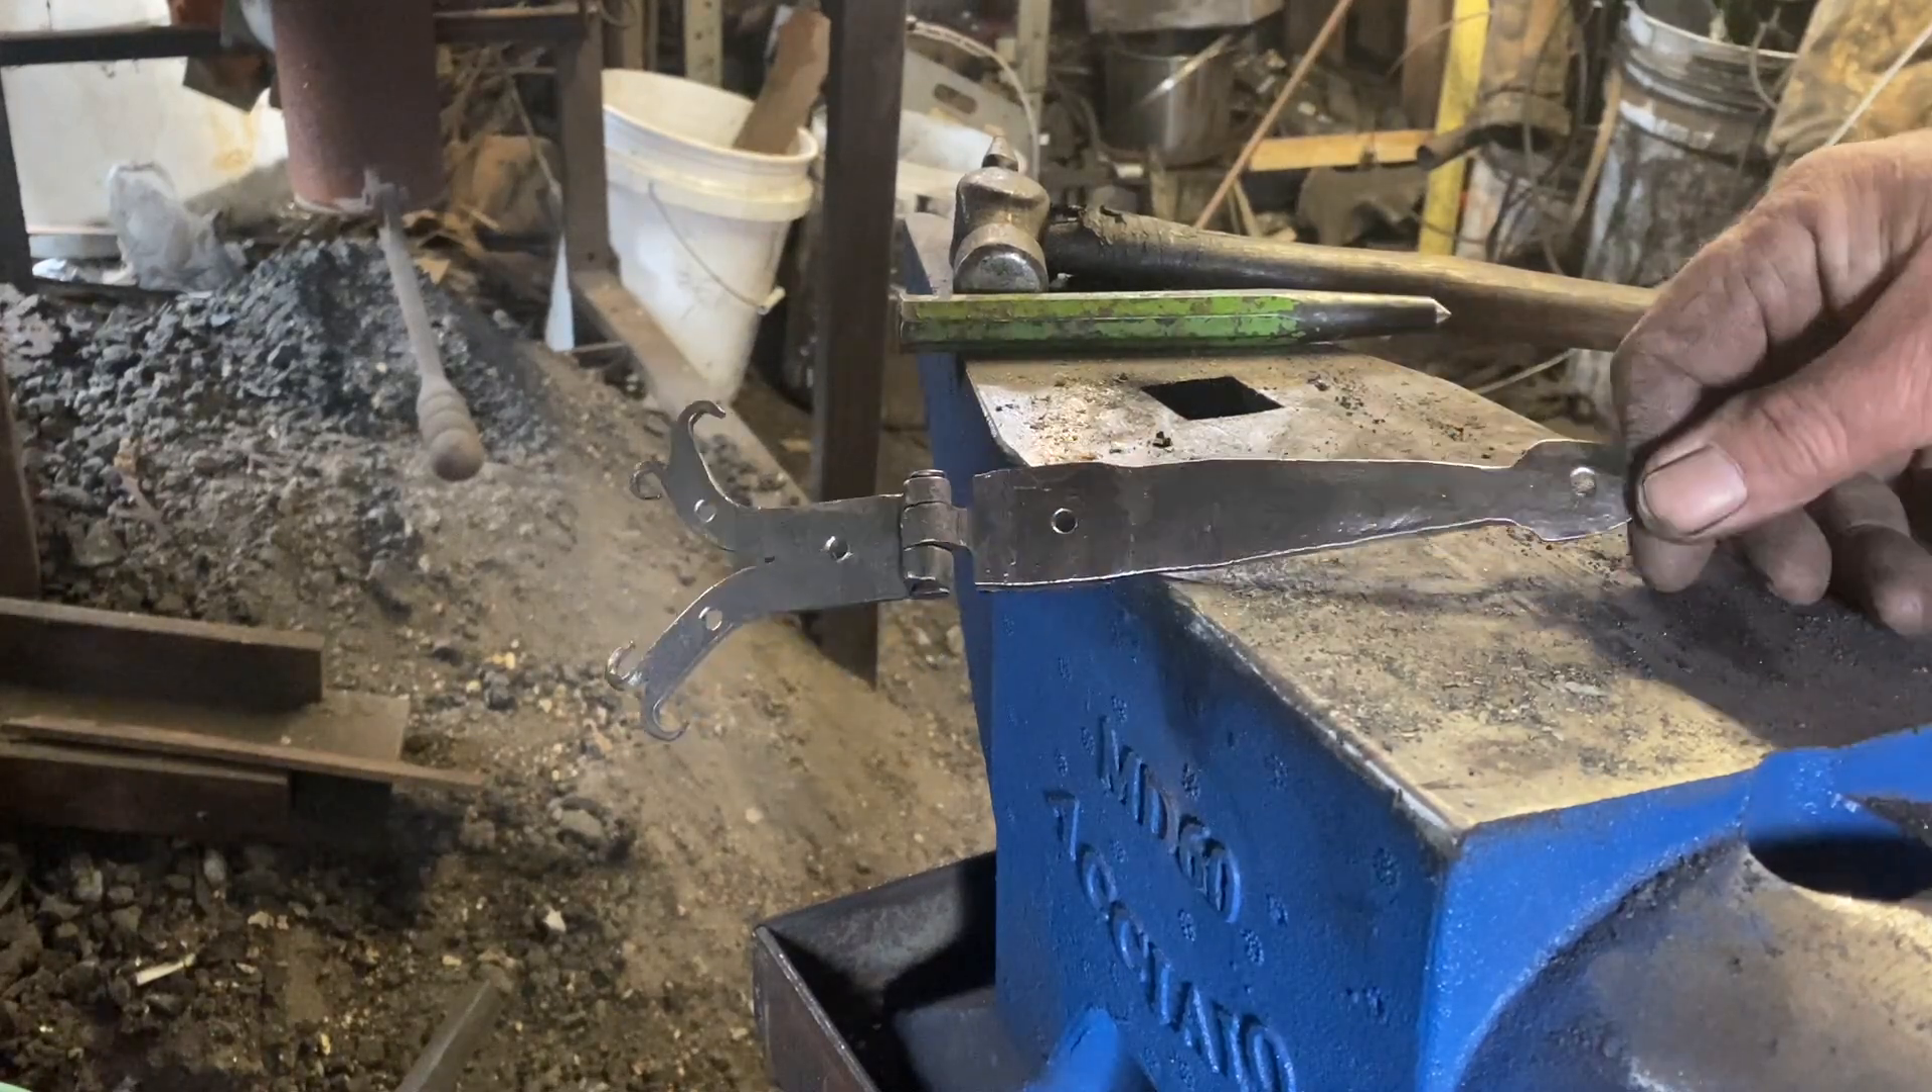Put the pin in, peened it over and there's the hinge.